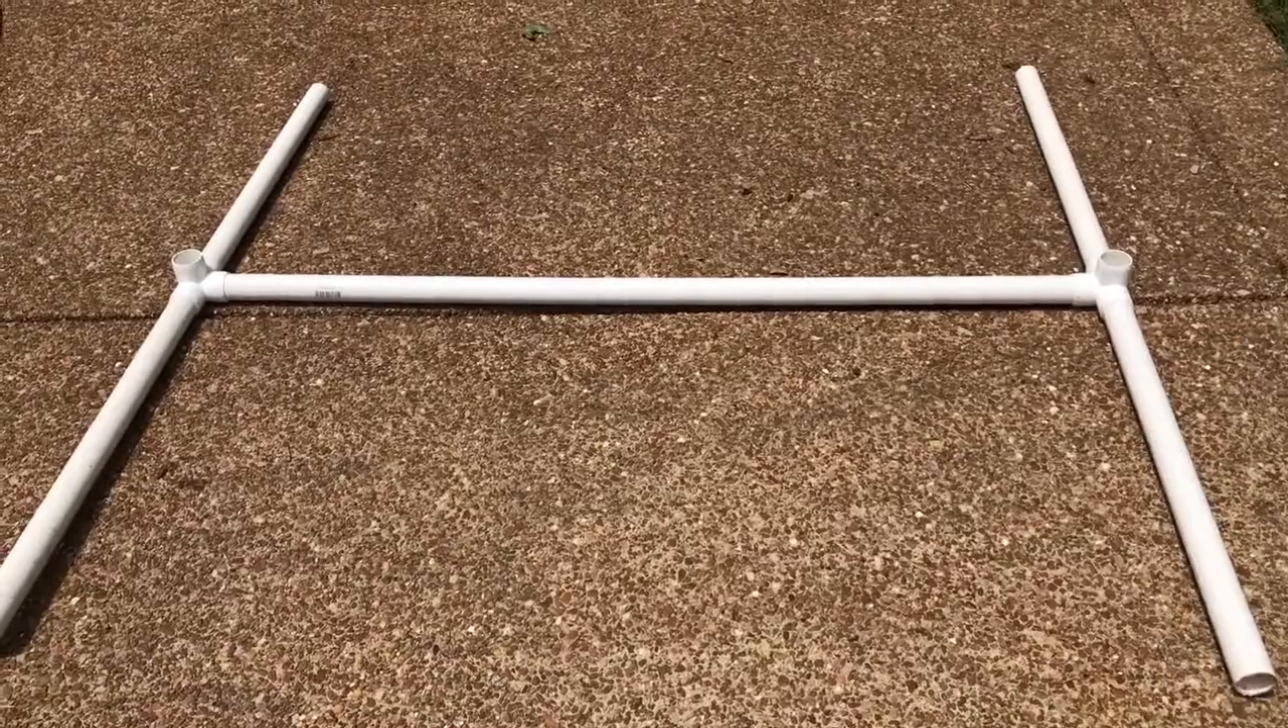Okay, so now your base is assembled and it should look like a big H.